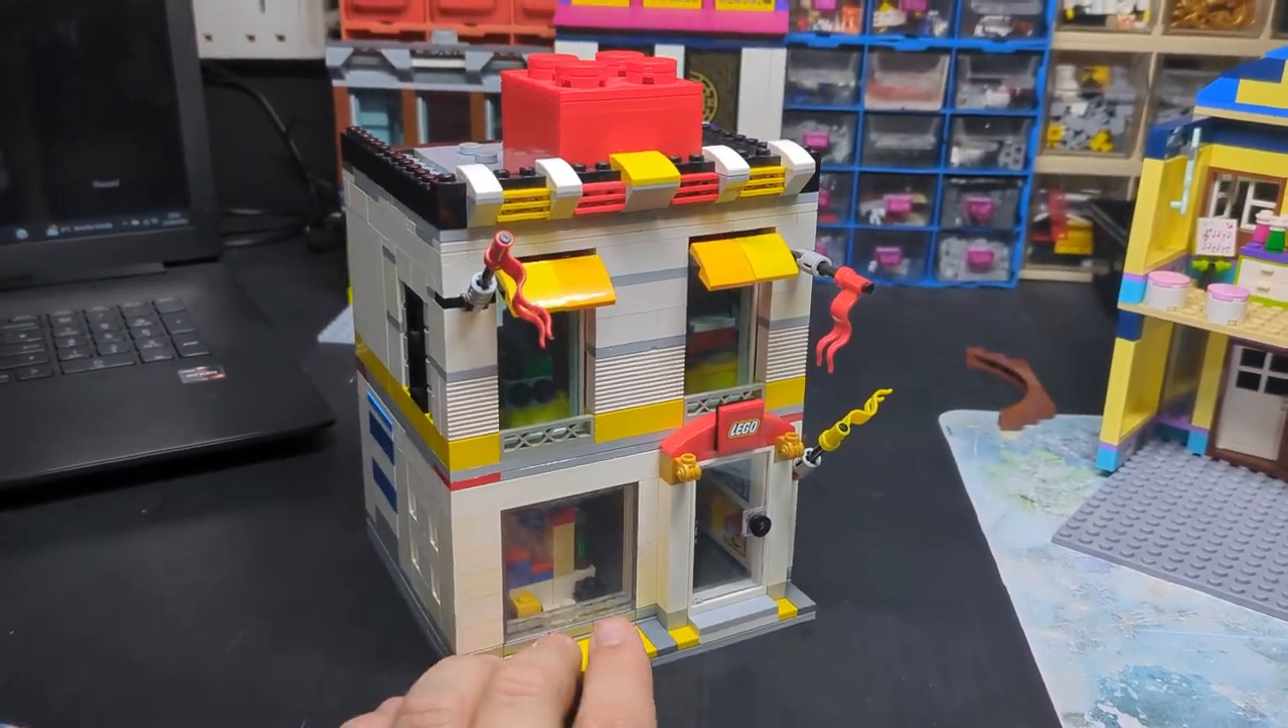The lego shop has been made bigger i've put a big lego block on top.